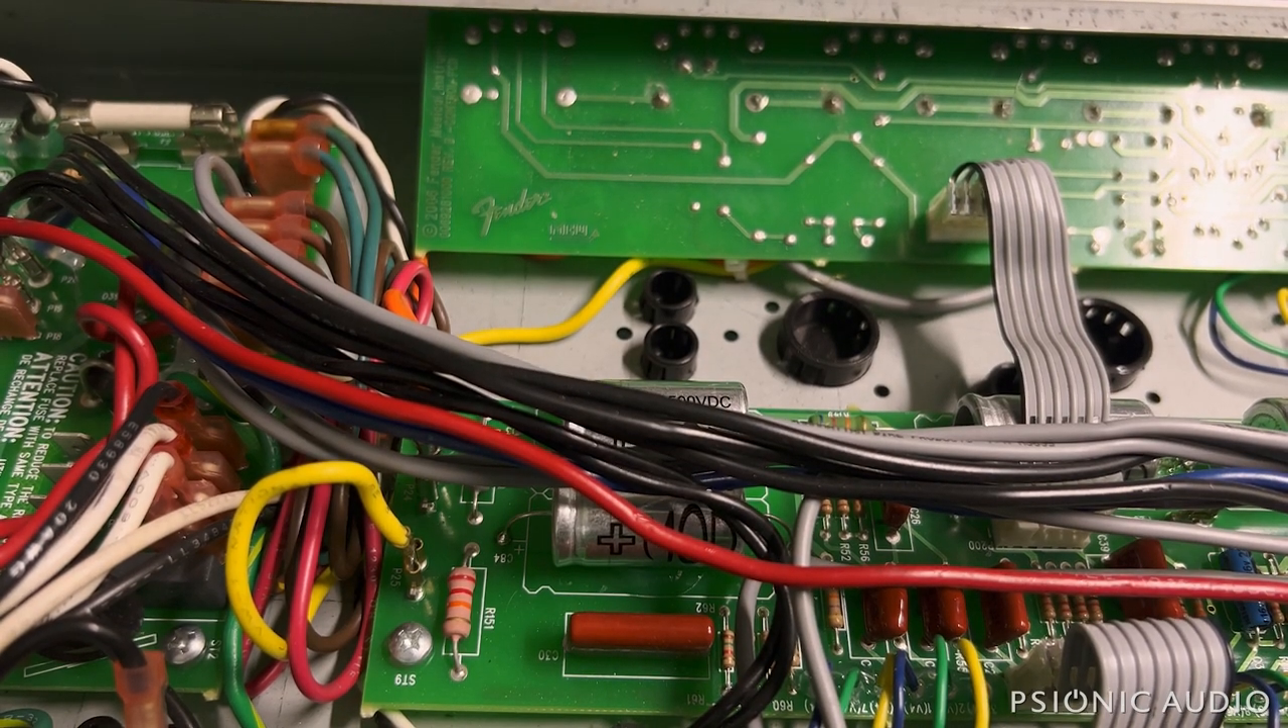Got it all screwed back in place. Ribbon cable is reconnected.